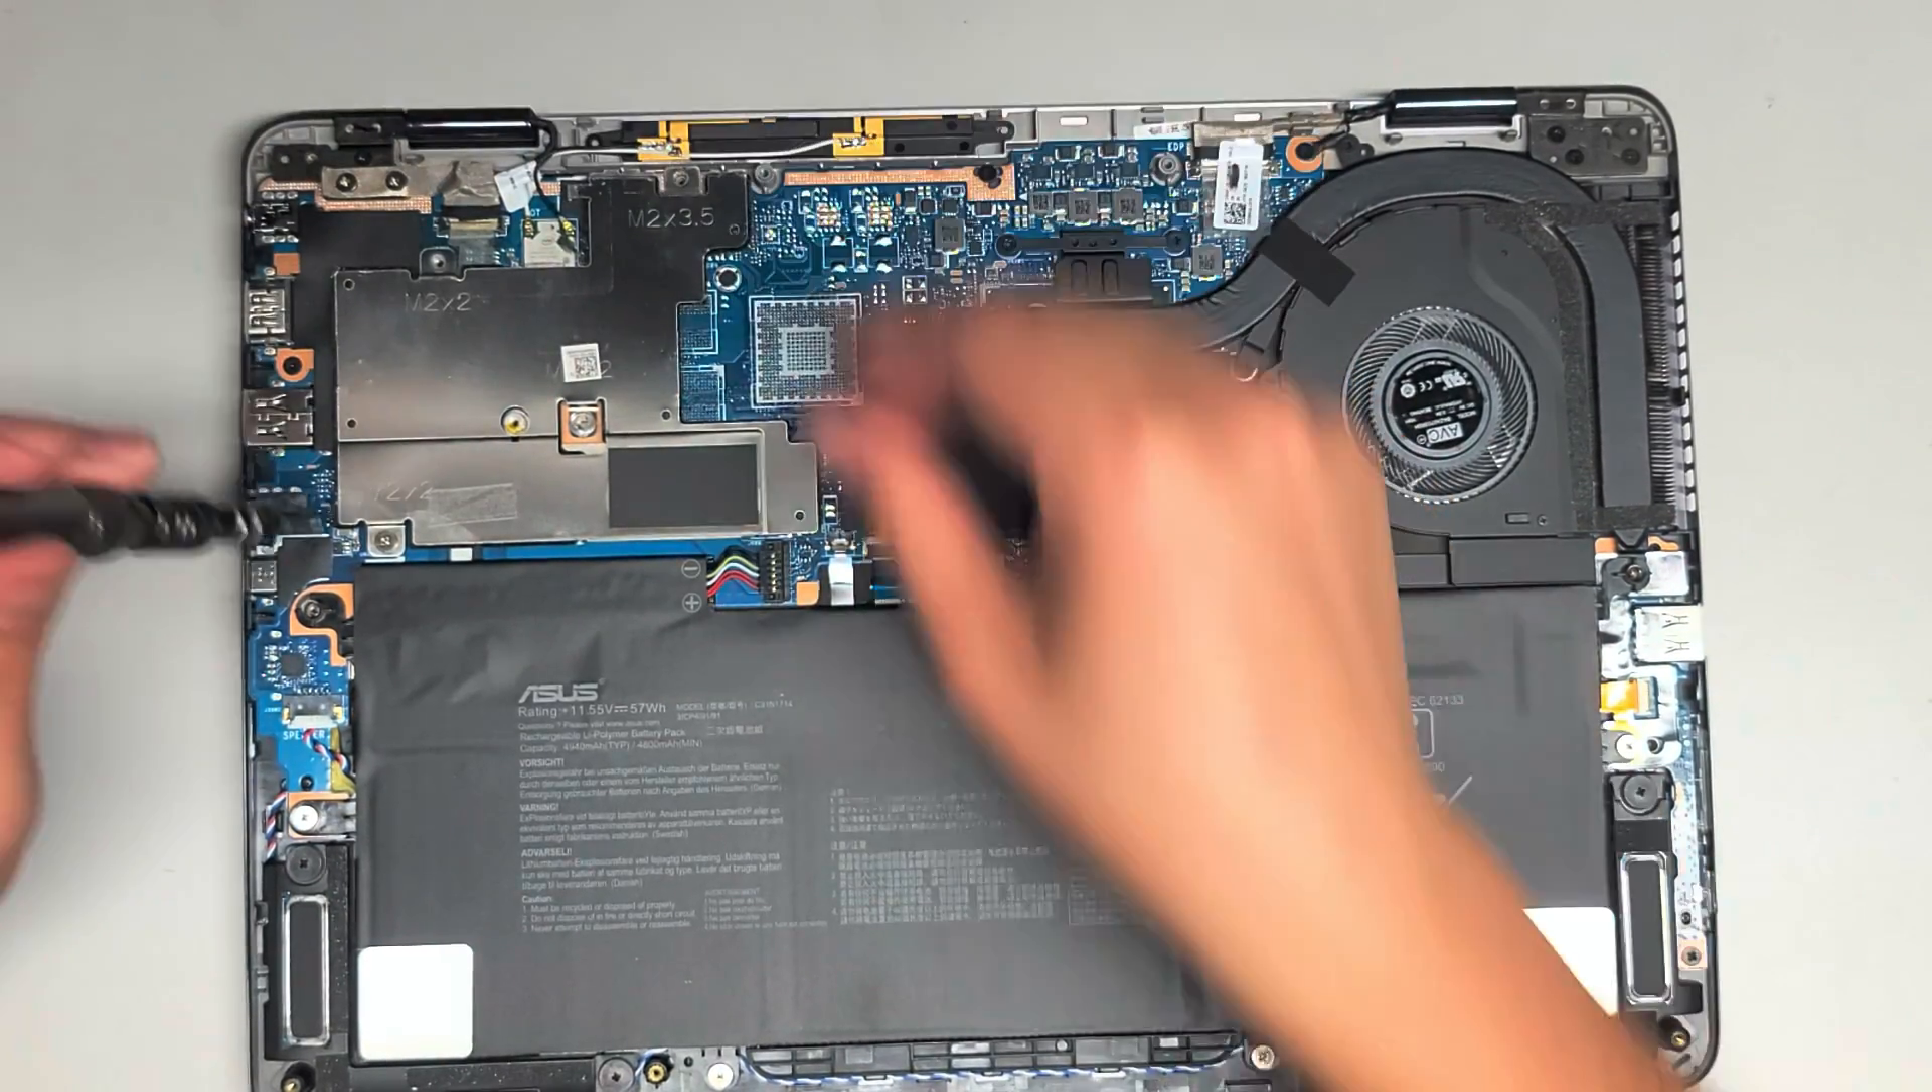If you're wondering, no, I didn't take out the battery yet.